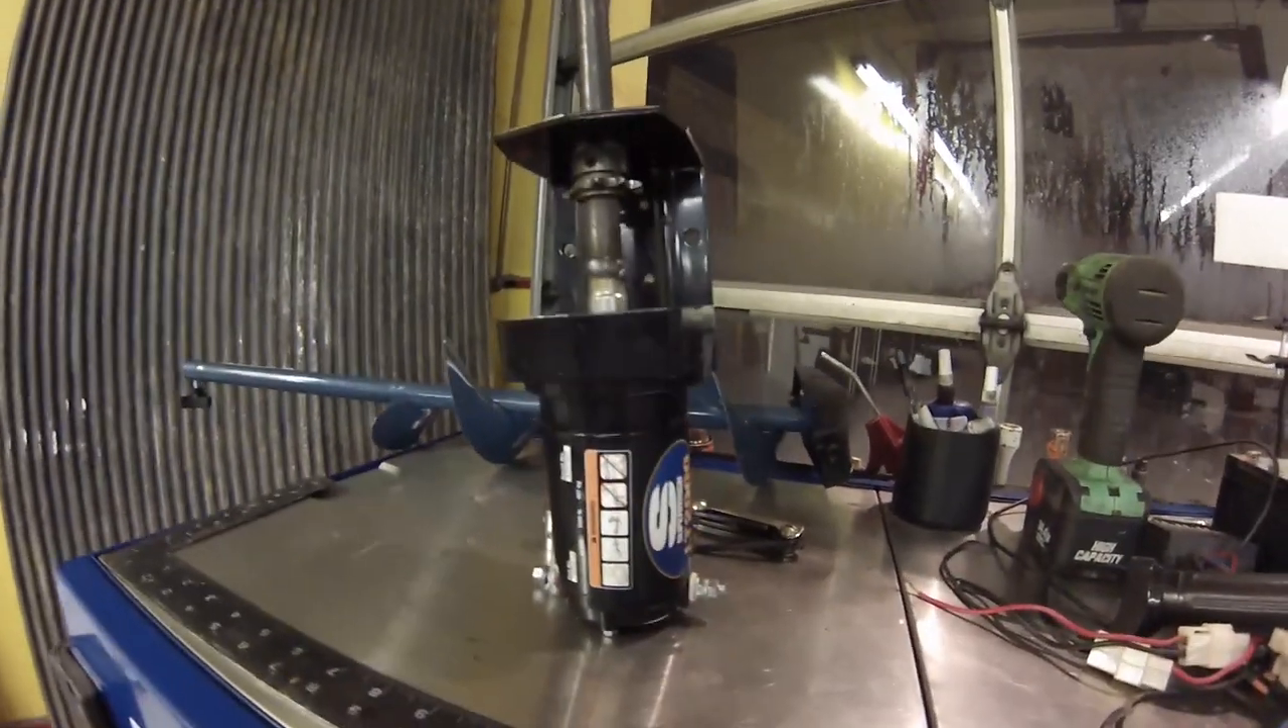So this is kind of the finished product as far as the winch is concerned. You can see the socket there and shaft driving out of it now.